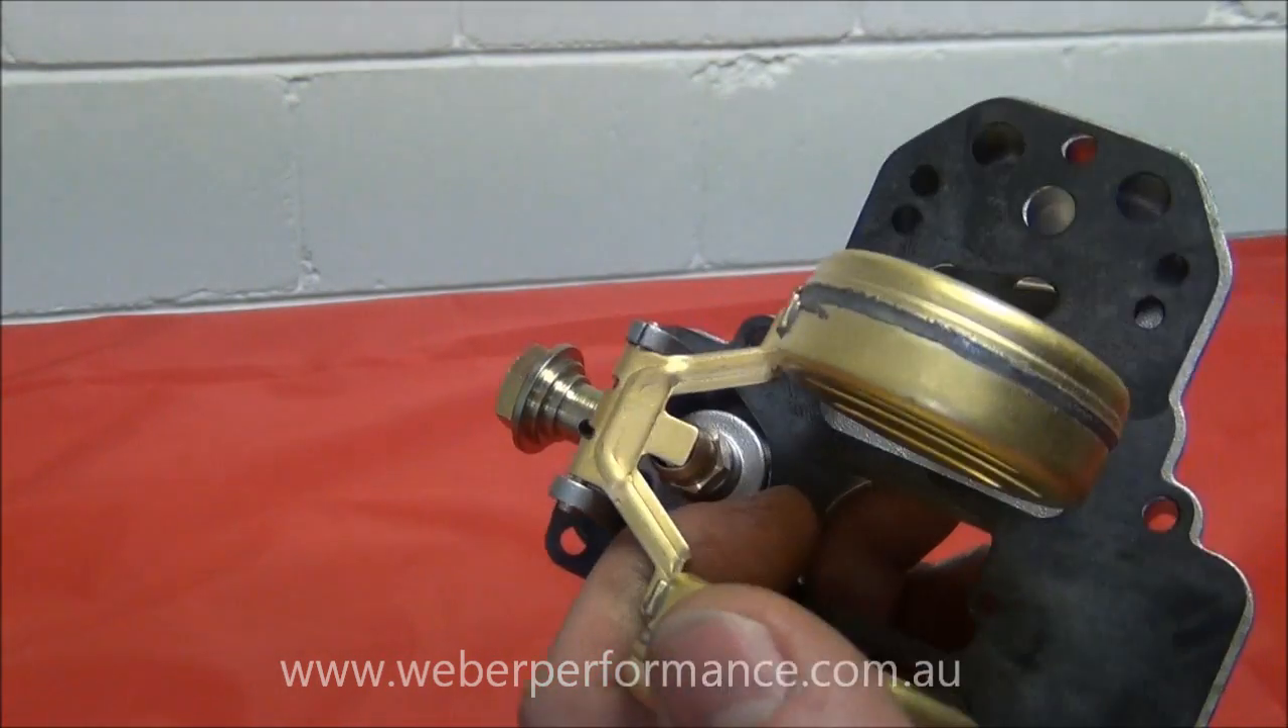And then we have our float installed.